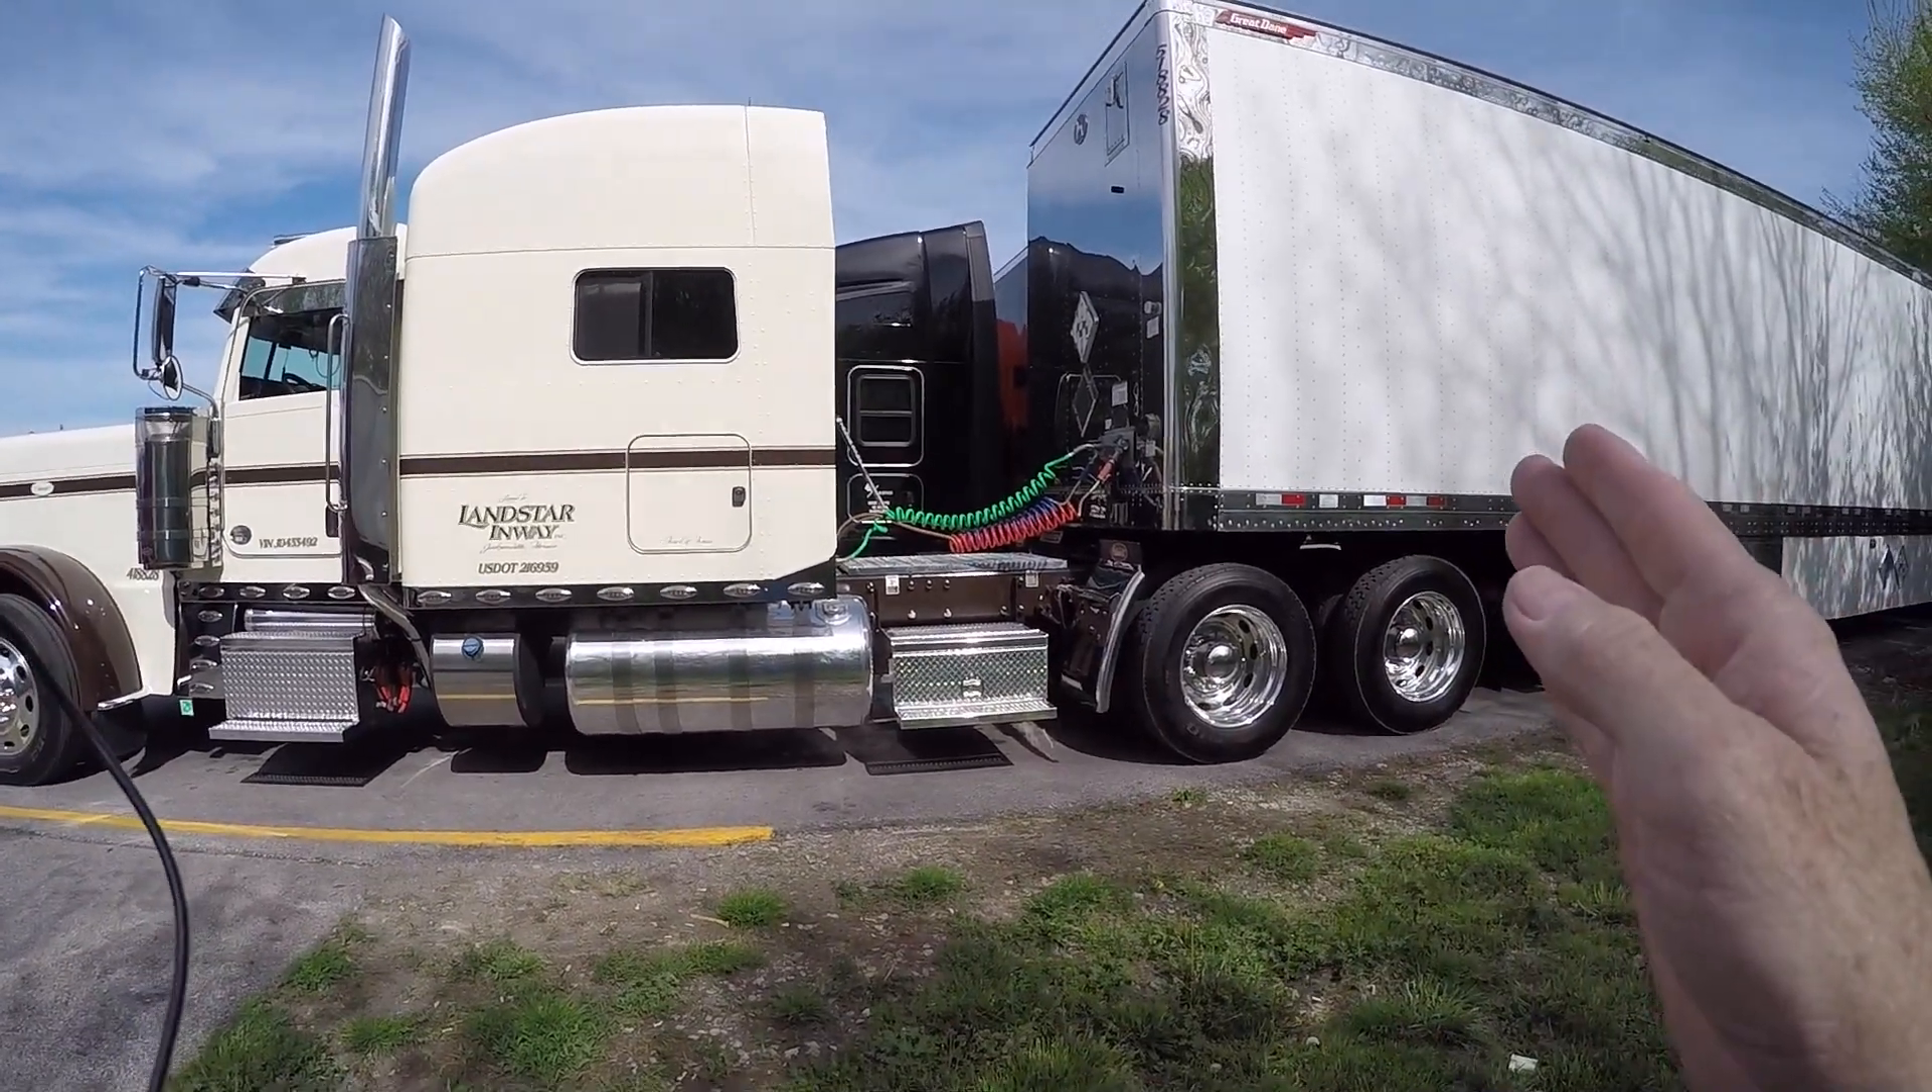Look at that gap between that truck and that trailer. Uh, well, you, you, you know, humongous gap right there for one.